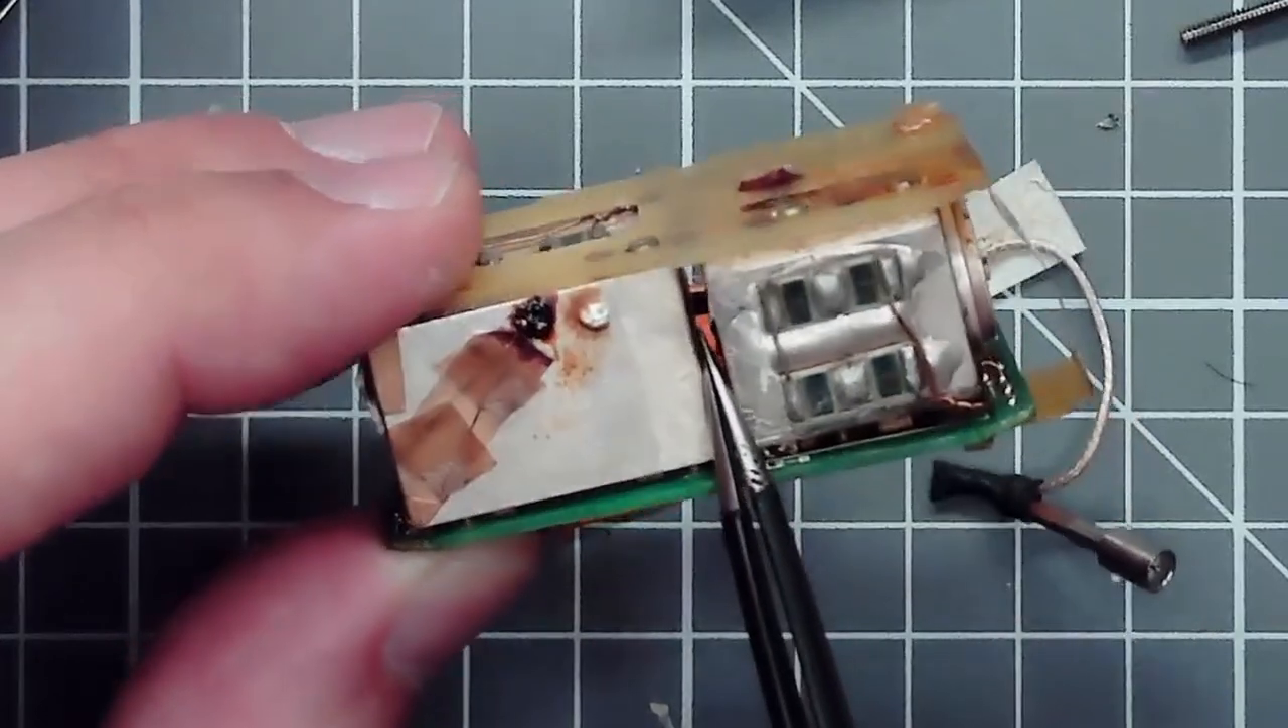We can clearly see that there's a gap between these two metal blocks.